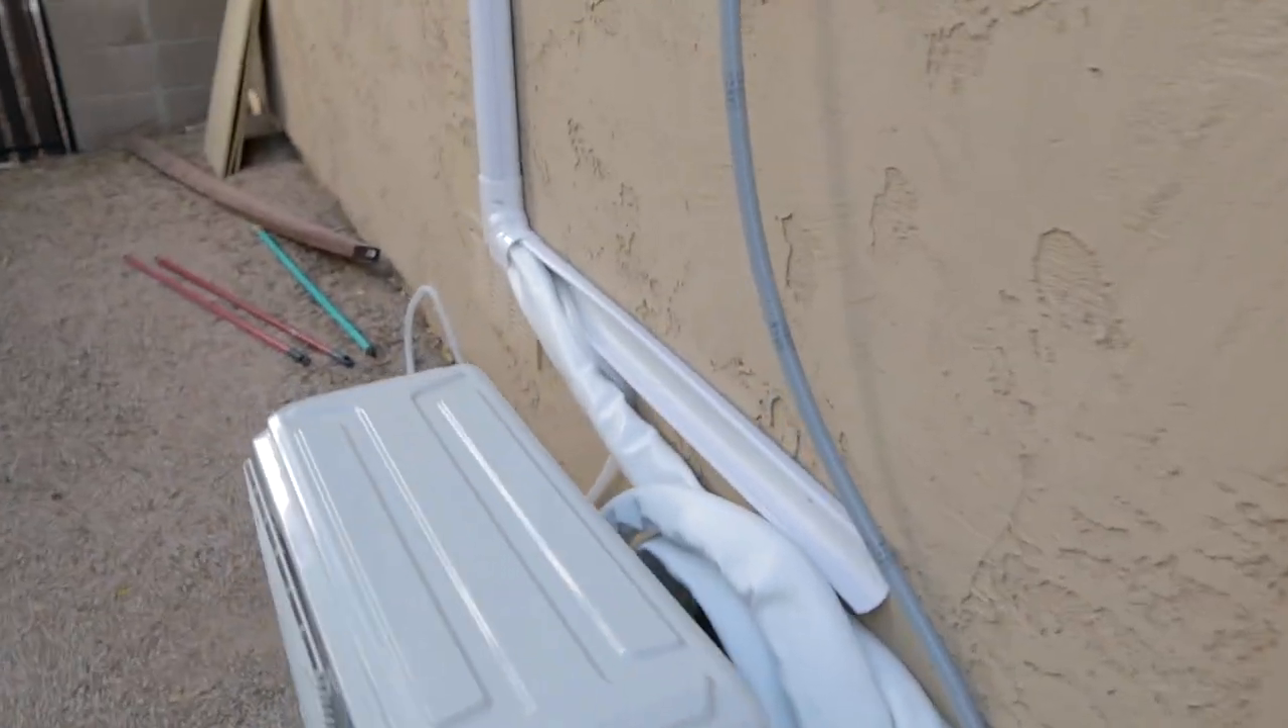I still have to wrap up the line set here and put this last cover on.